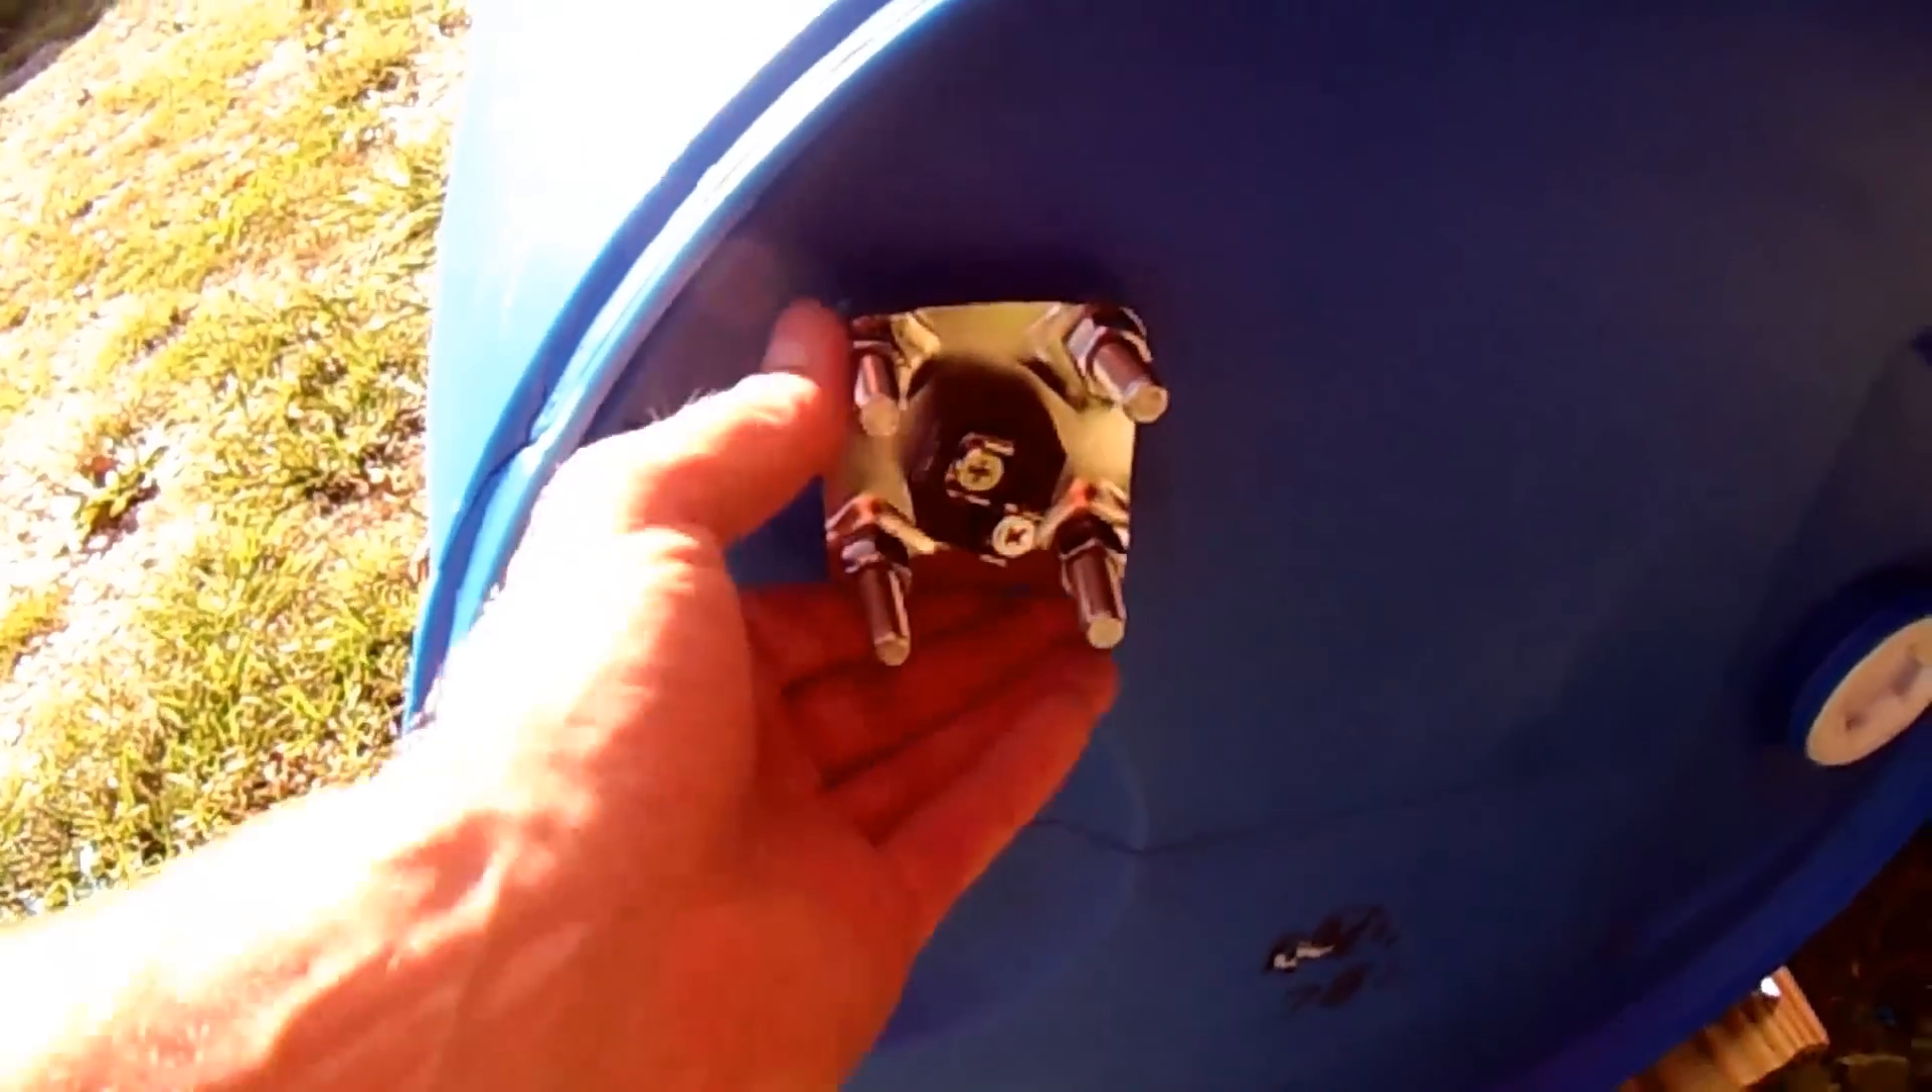You can see I have the heating element bolted in.